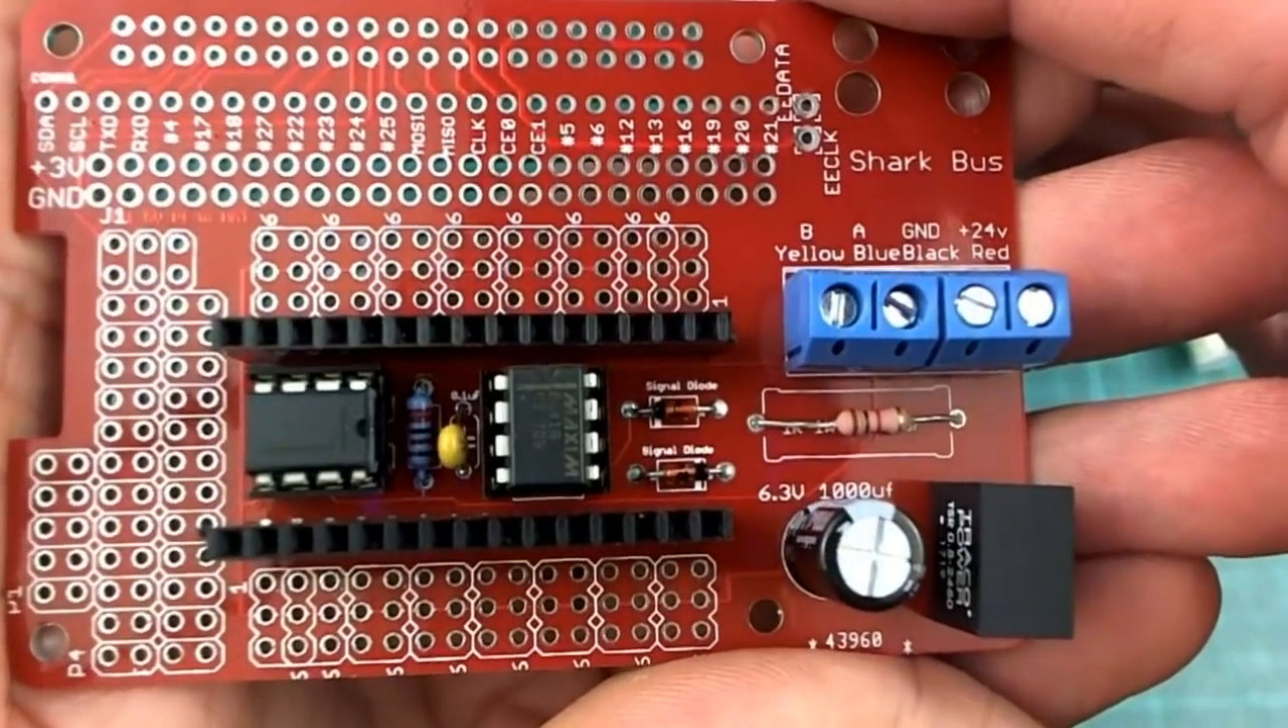Okay, I have everything assembled there except for putting the Arduino on. I've got to say that was a very pleasant soldering experience.